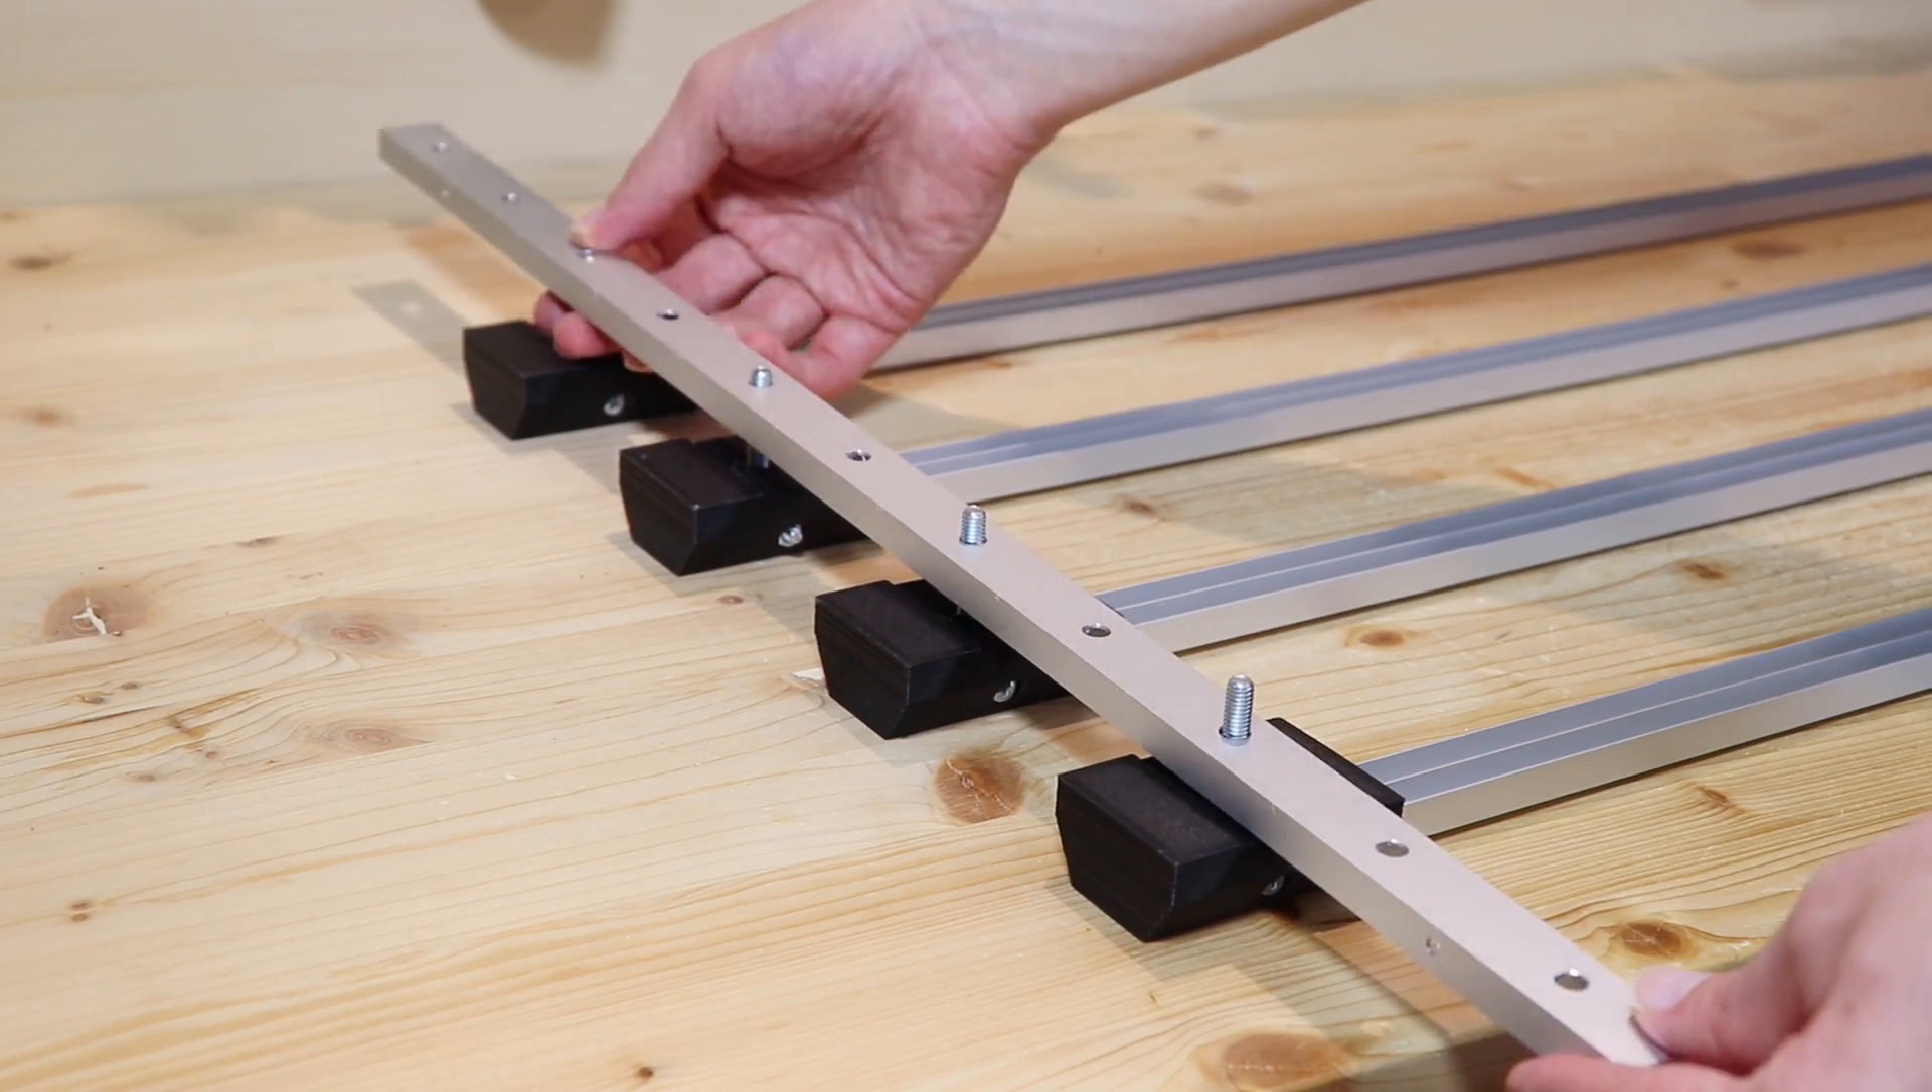Ho infilato le viti delle quattro lampade nei fori del profilo di alluminio.